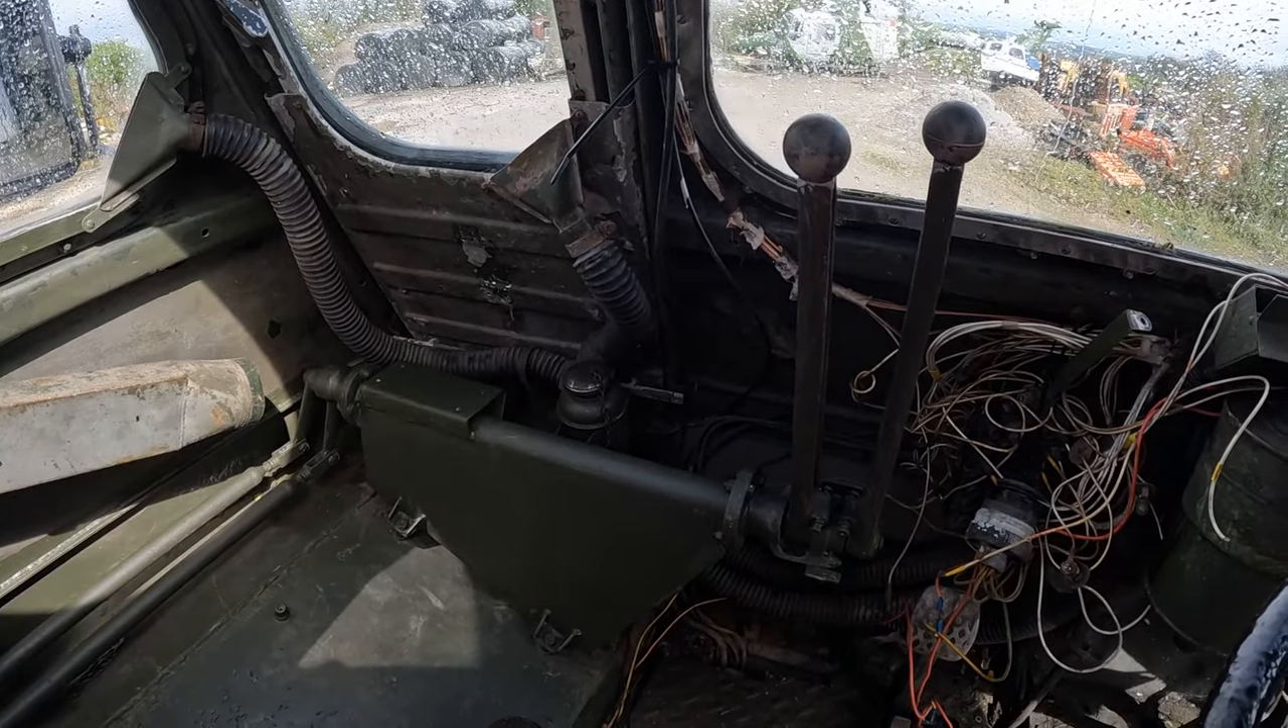Here in the cab we have our steering levers all installed.